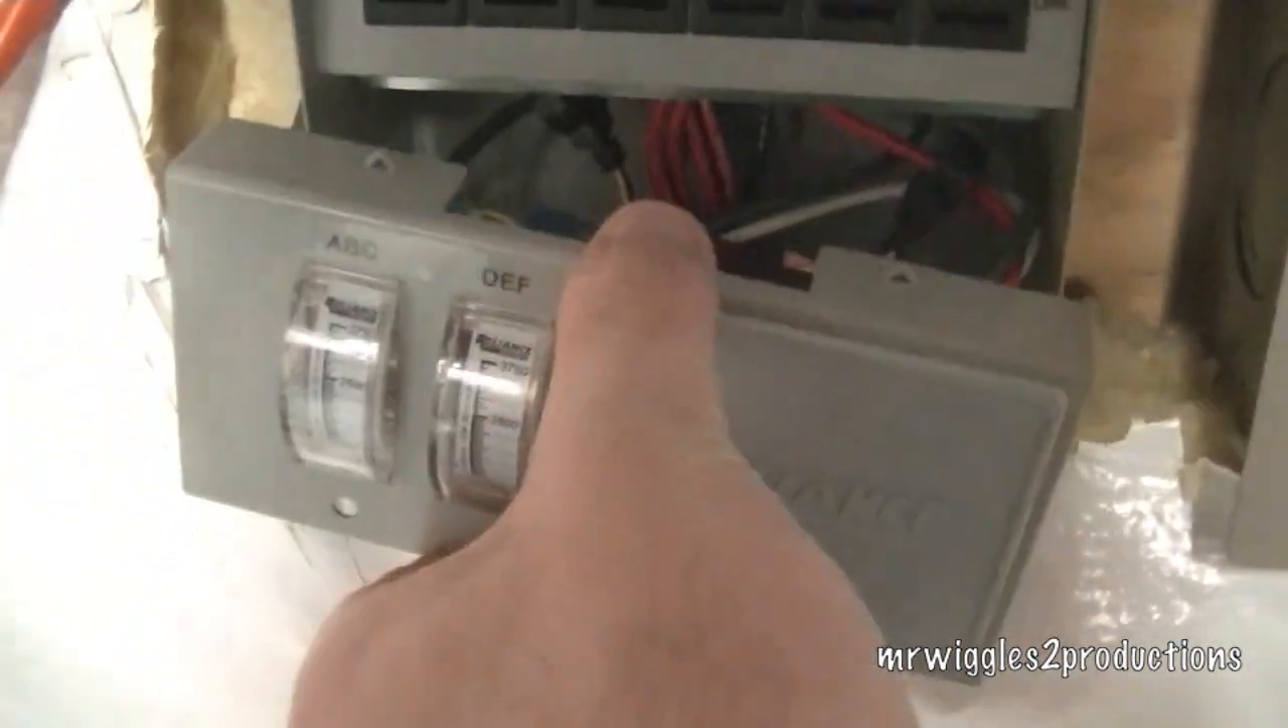I've removed the front cover that has the voltage meters and what we're going to do is tie in our appropriate sized wire and mount it directly from the outlet outside.